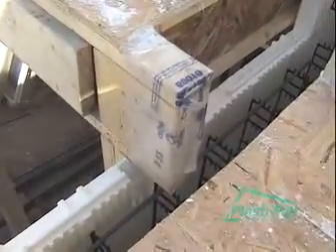The beam's boxed in and the poly's on the end of the beam so everything's protected and we're ready to rock and roll.